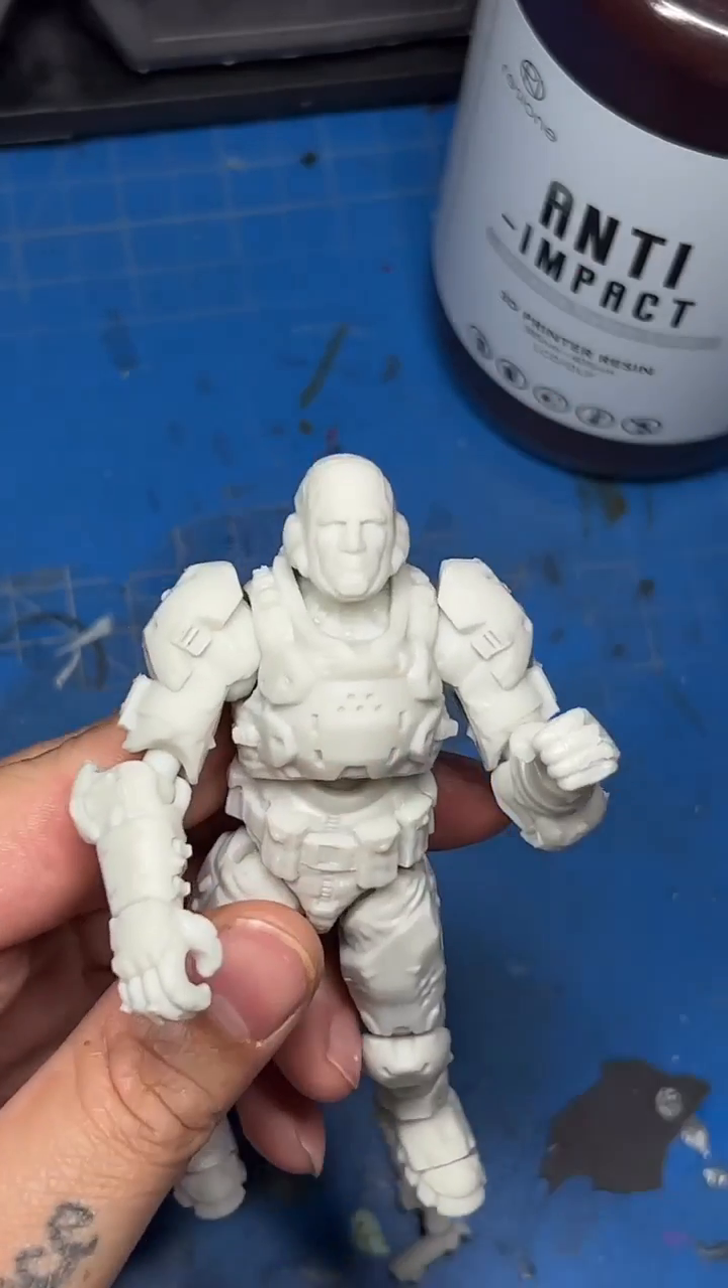It's supposed to be like a 135th scale or something like that but you can see there's the figure all put together.